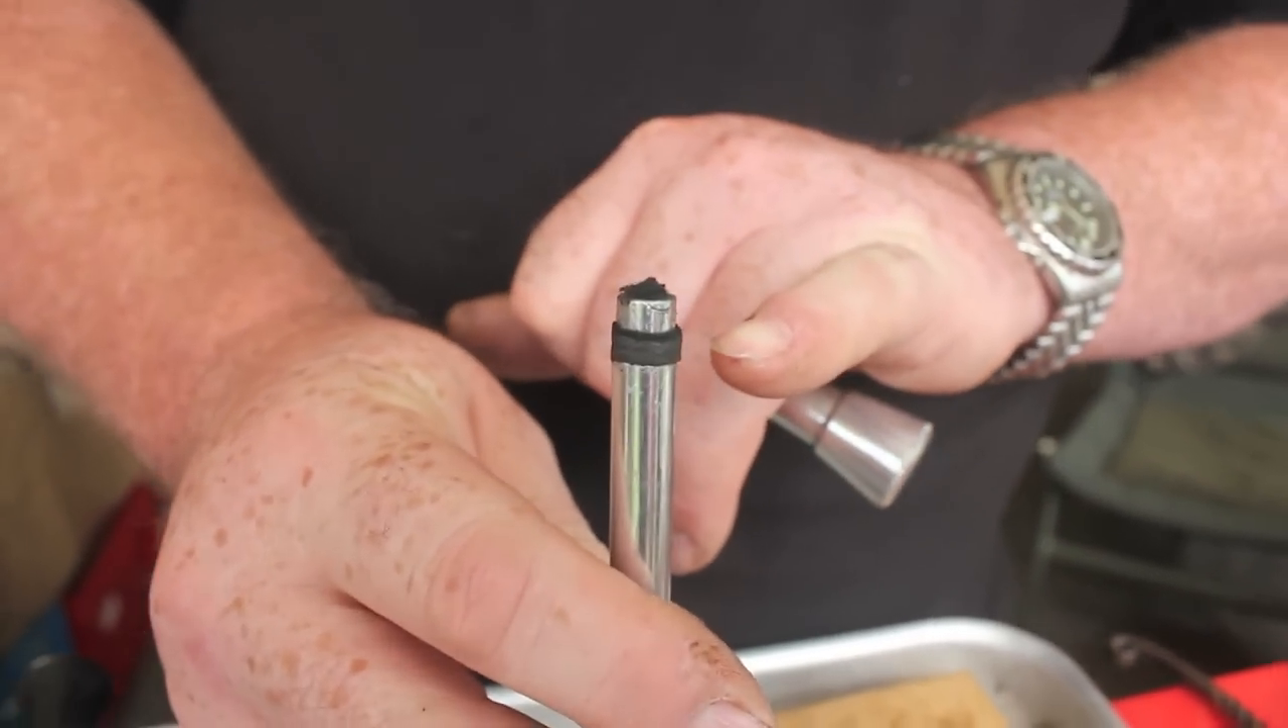There's a little bit sticking up at the top above the tinder cup.